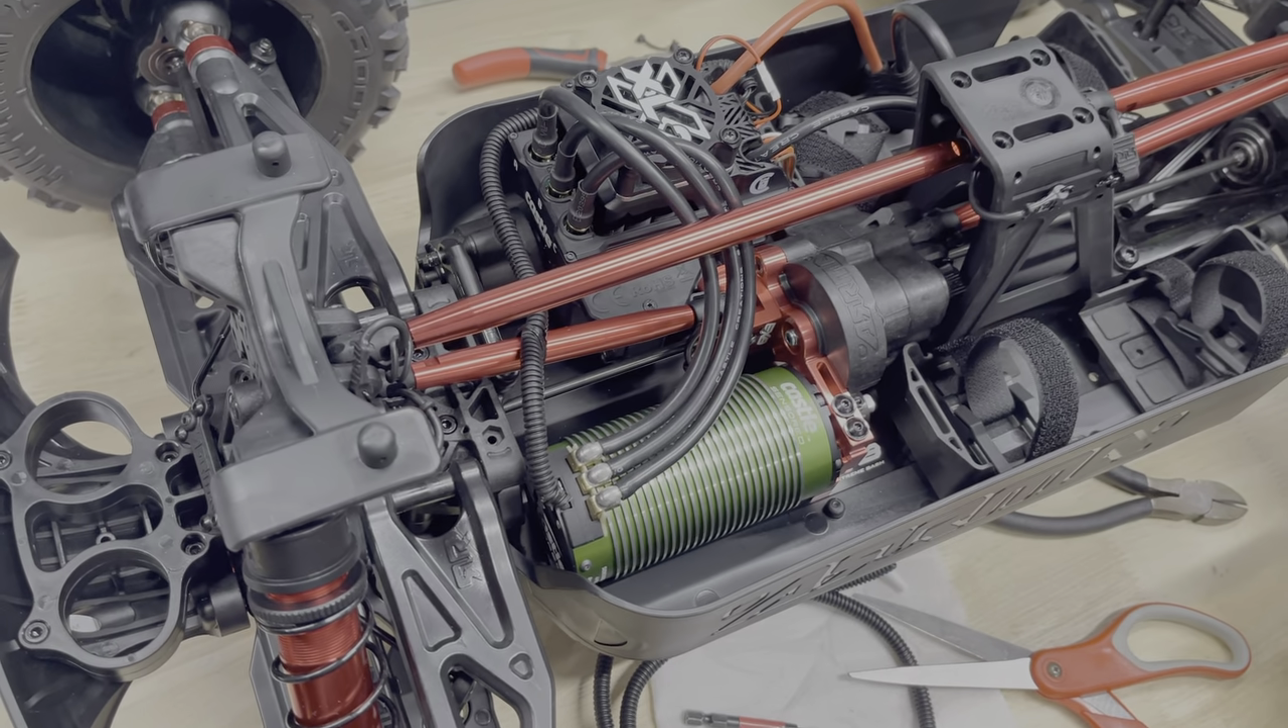I think with the motor in that completes this build.